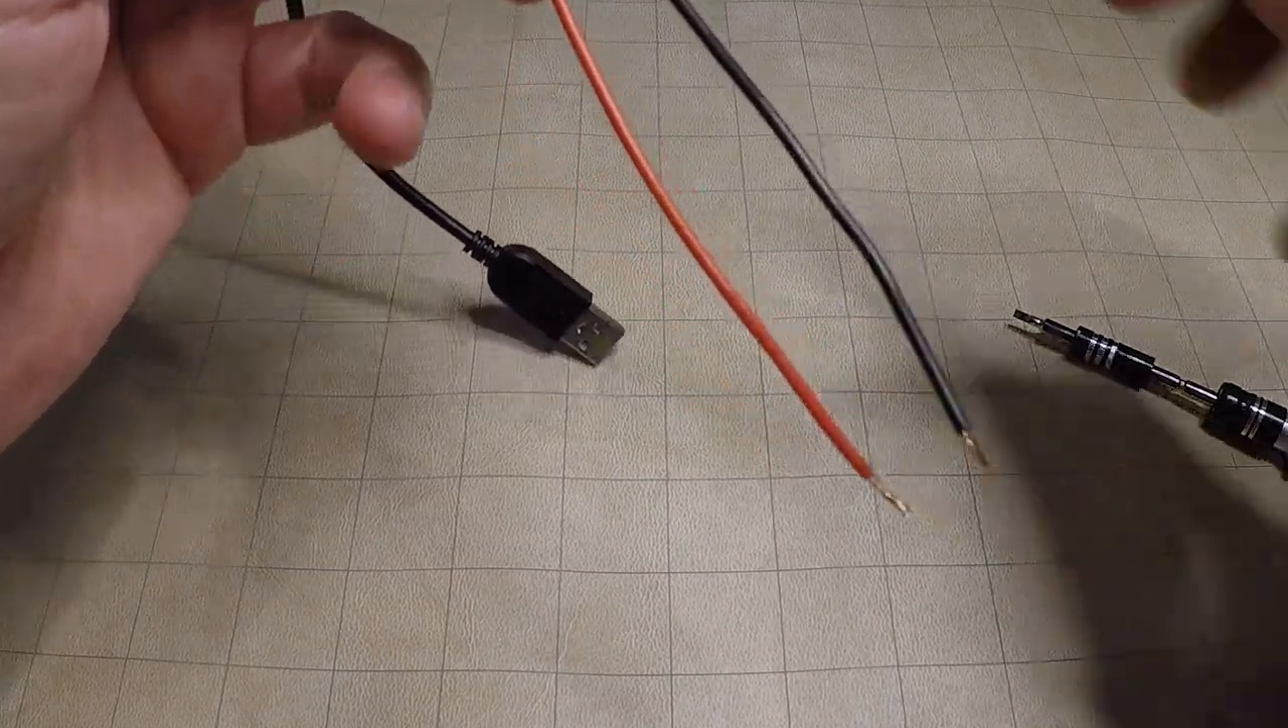So now we've properly broken out the two wires inside of this cable that we care about.